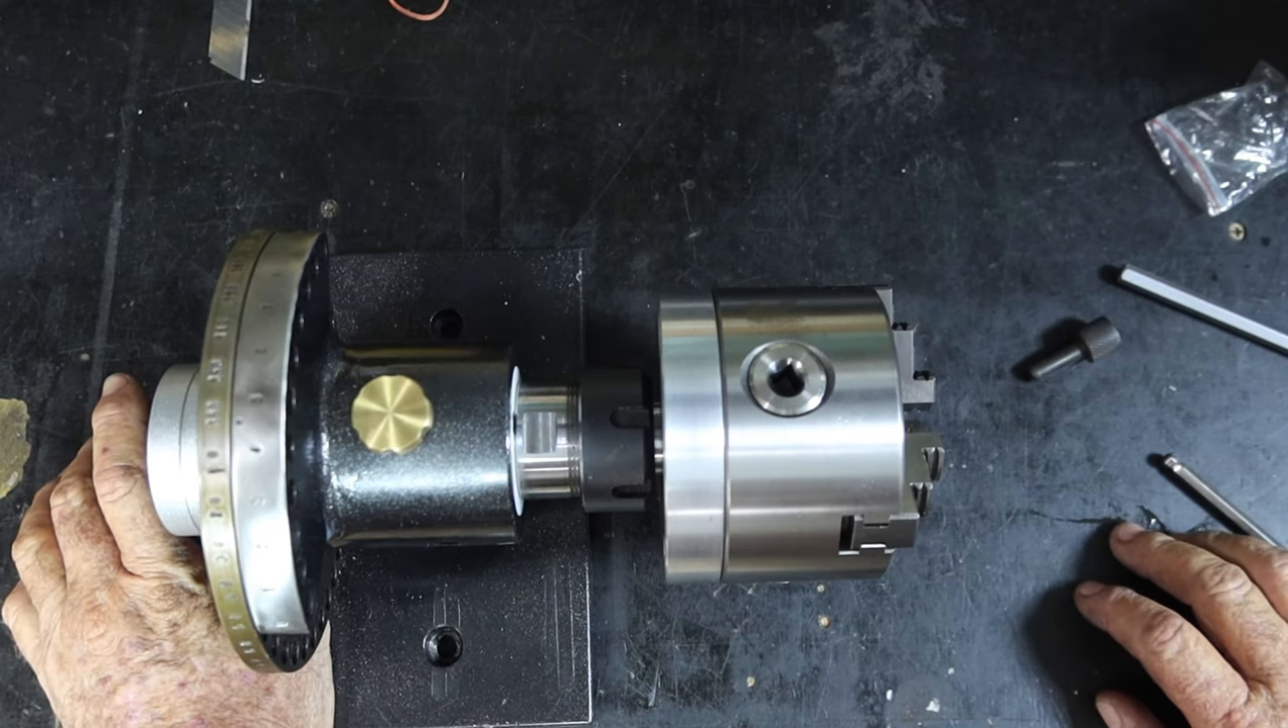All righty so there we have it spin indexer with a three-jaw chuck on it so that'll make it a lot more useful.